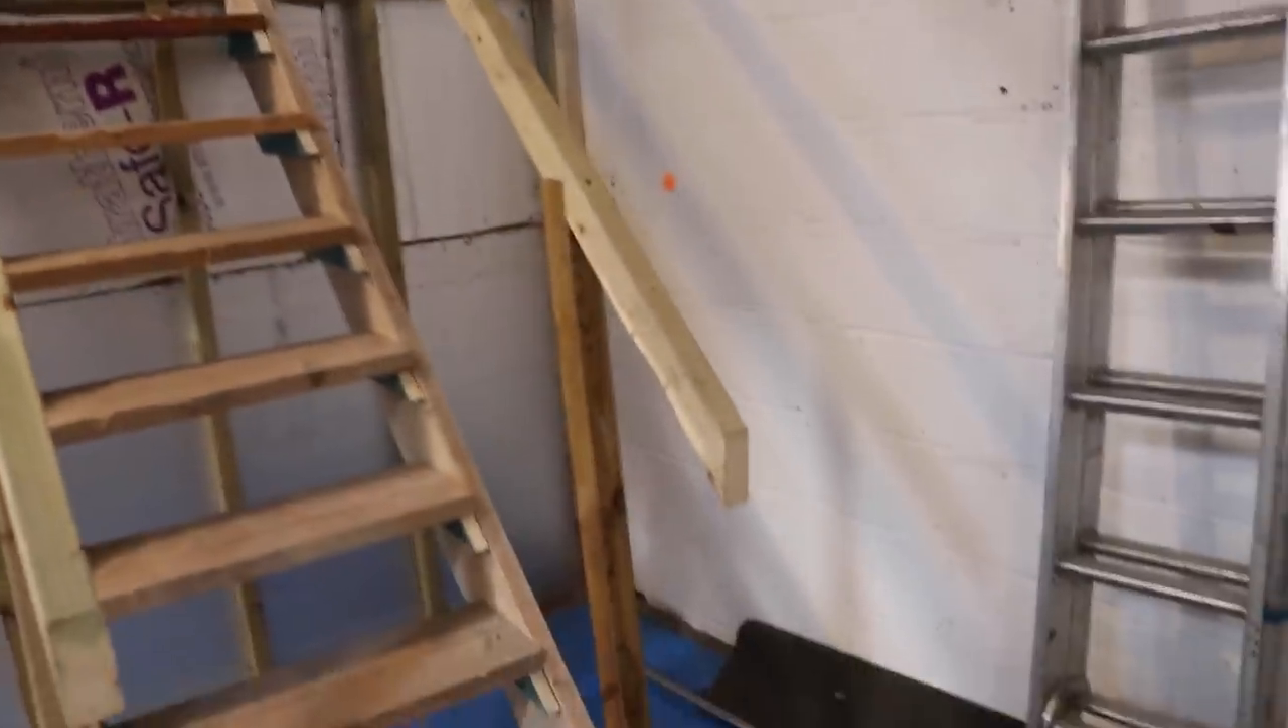Also we've put the staircase into position and the handrails up.